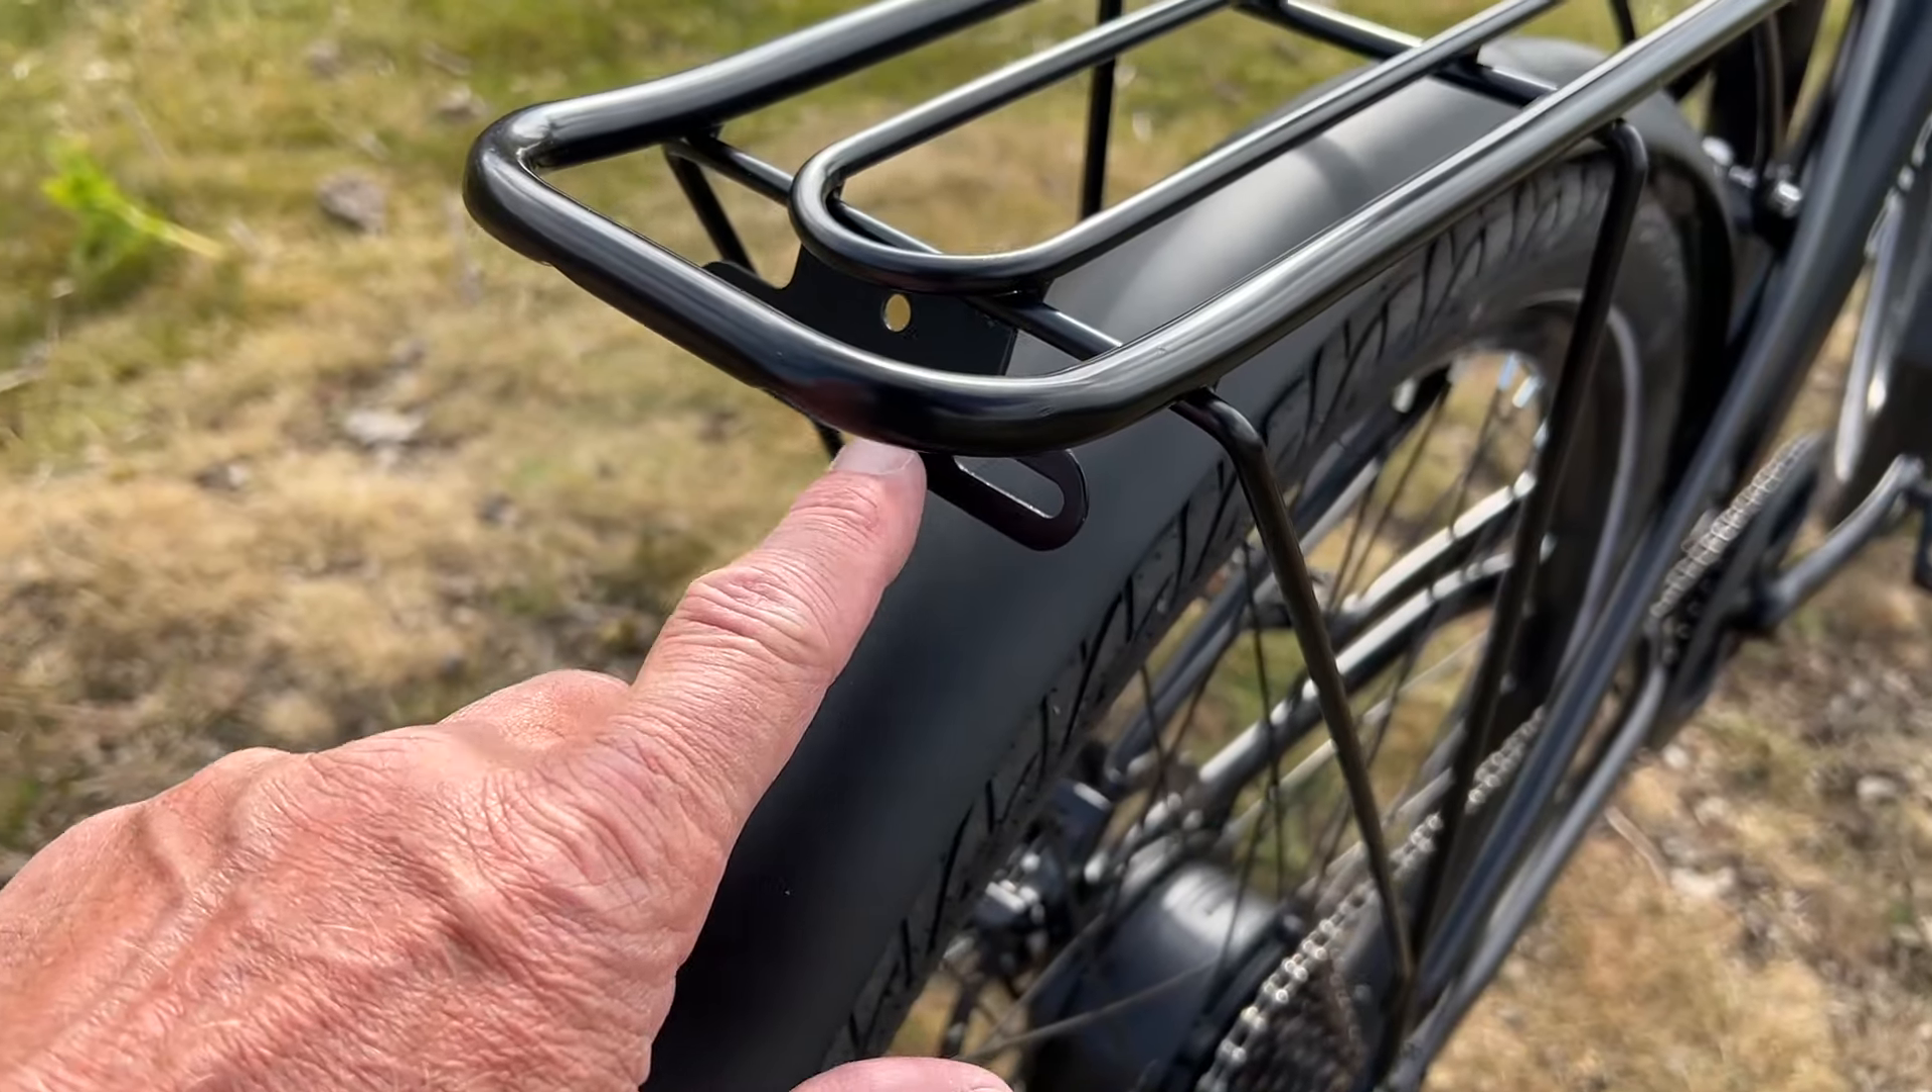But there is a bracket on here to put the light on. I haven't fitted the independent light.